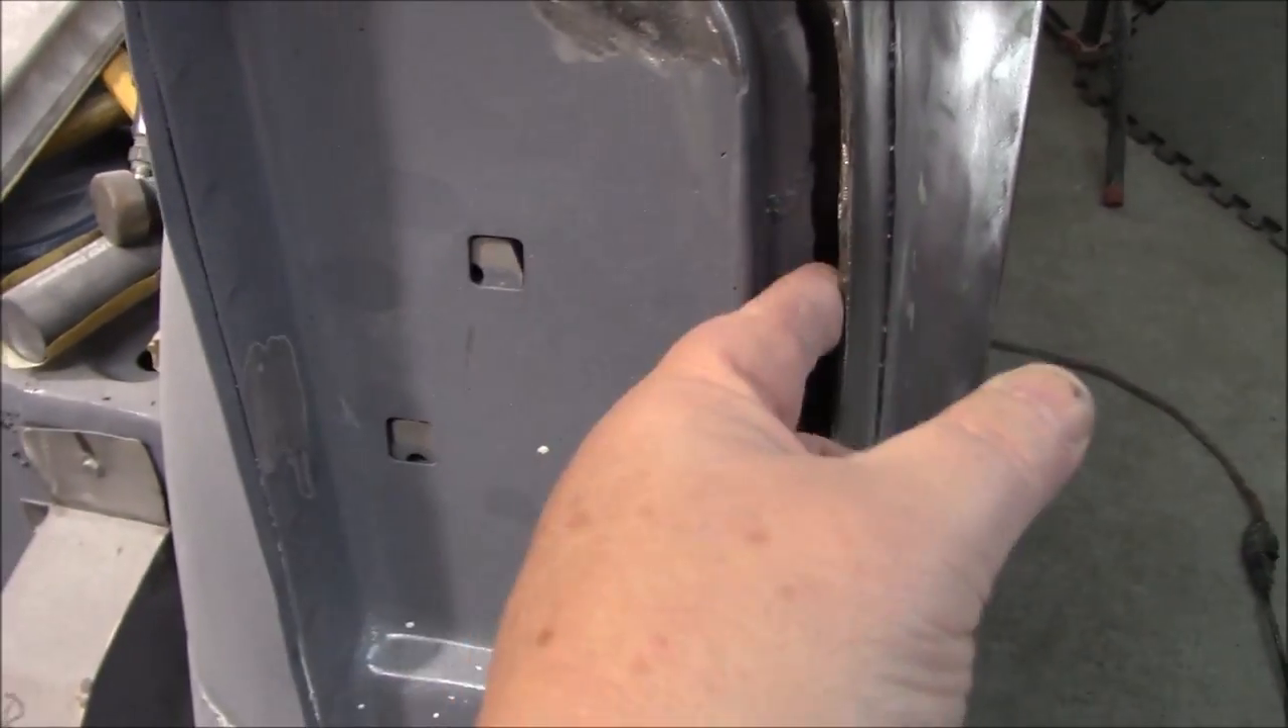You can see there's also quite a bit of a gap between this edge and the uh the fender lip.